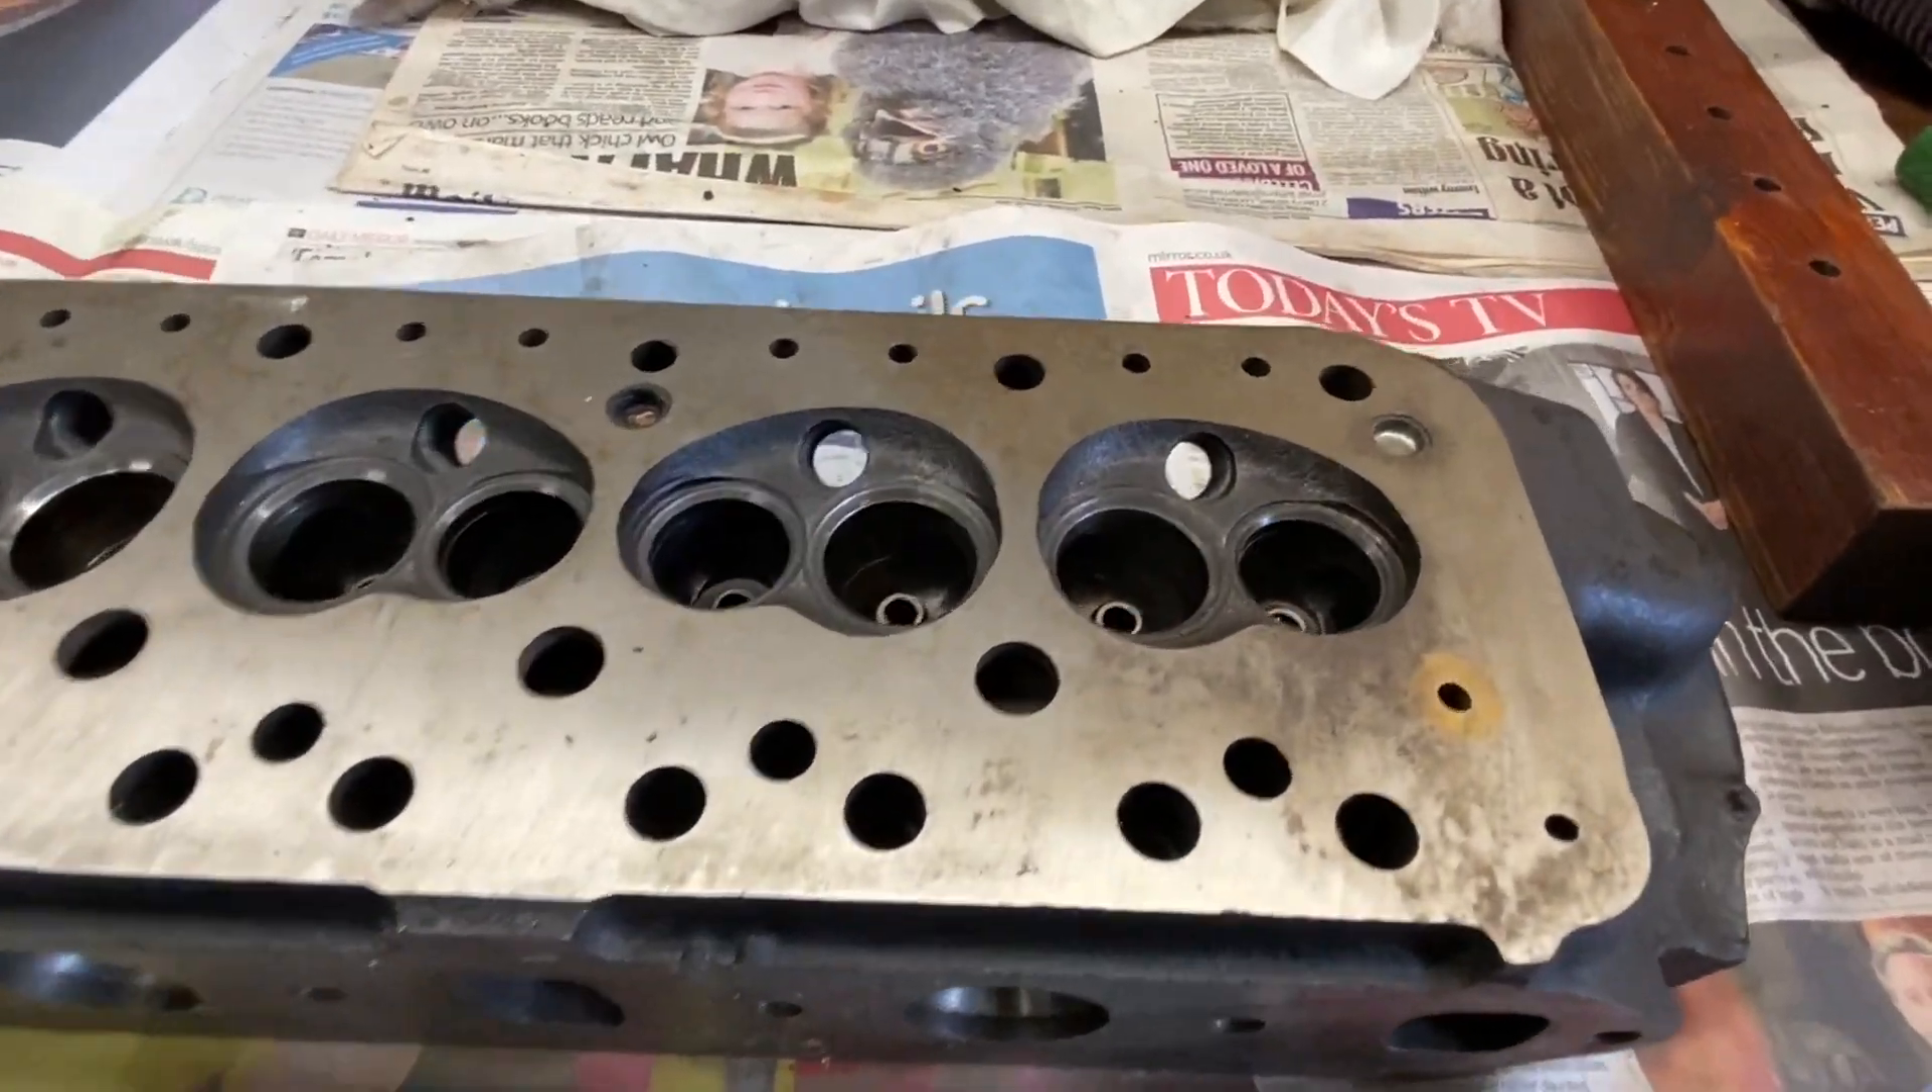Okay so now we've got the cylinder head stripped.